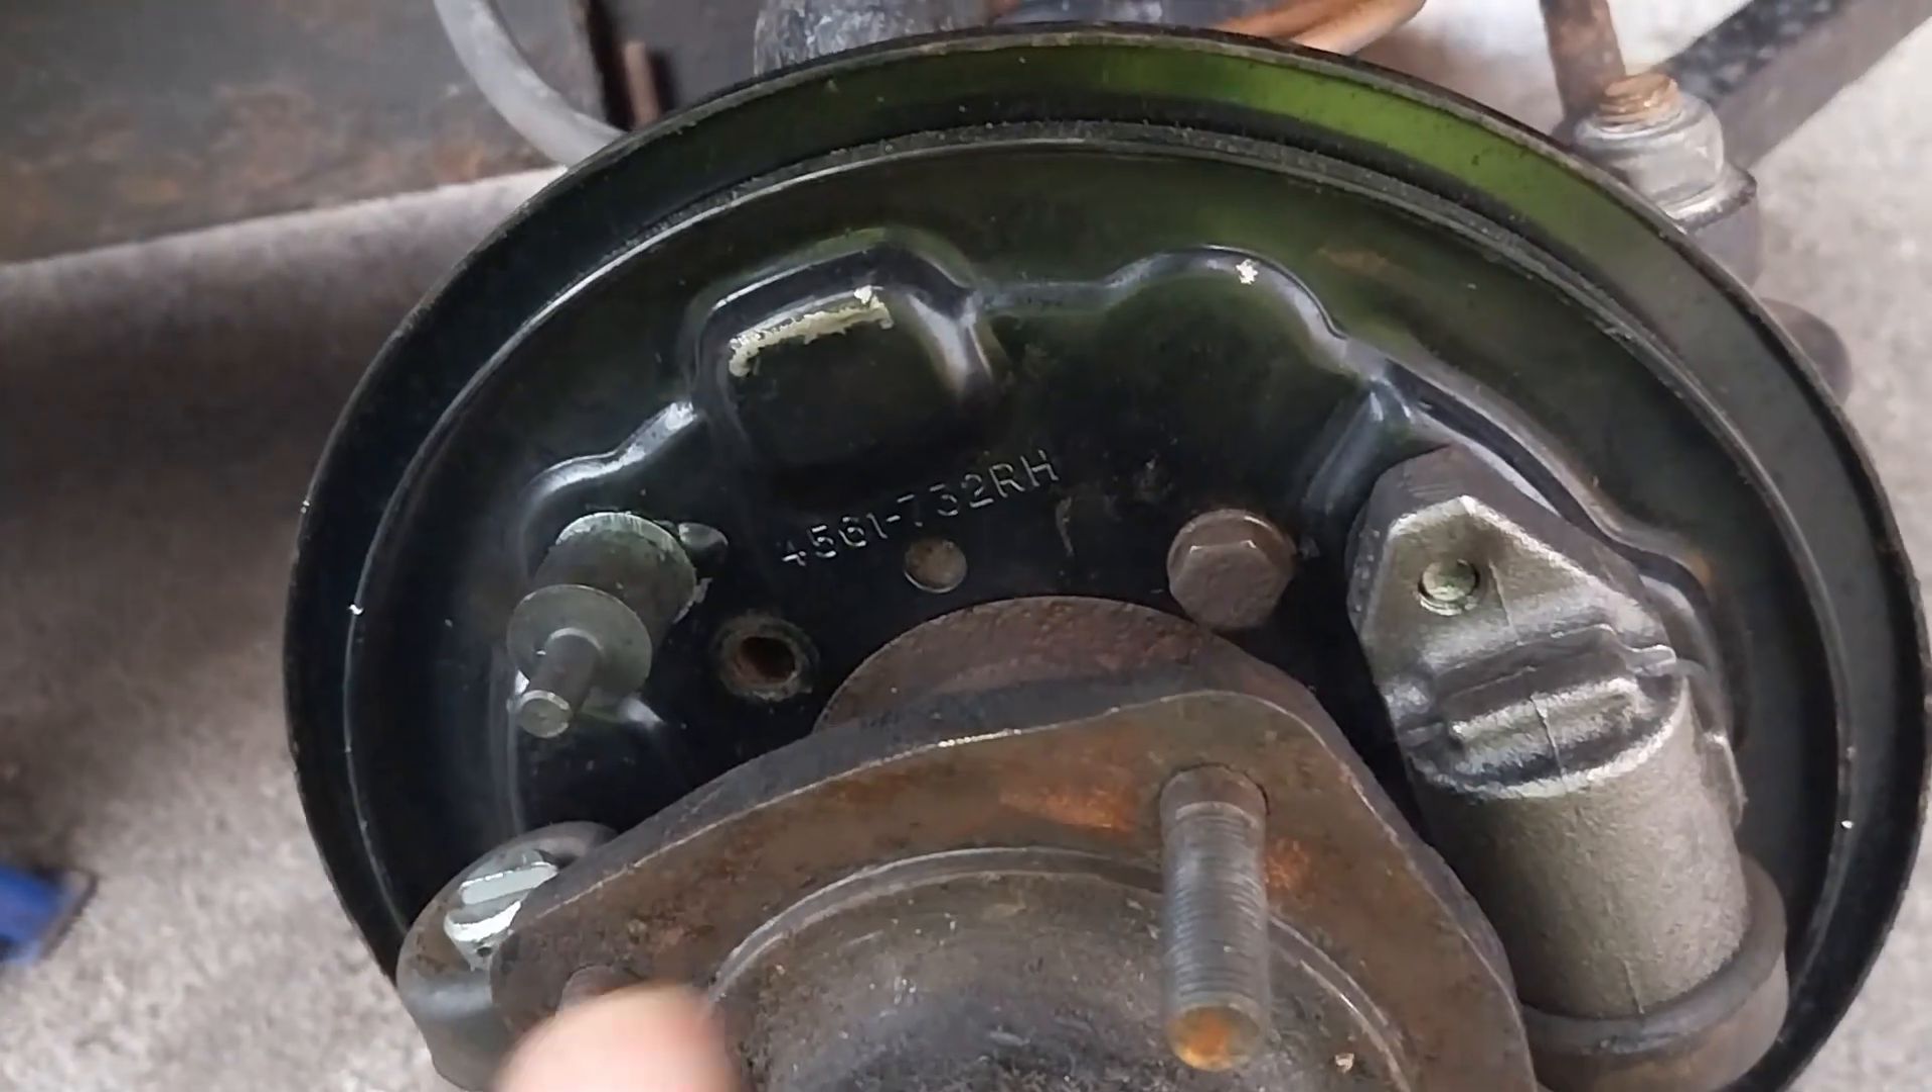So basically. I've removed all the shoes. As you can see.